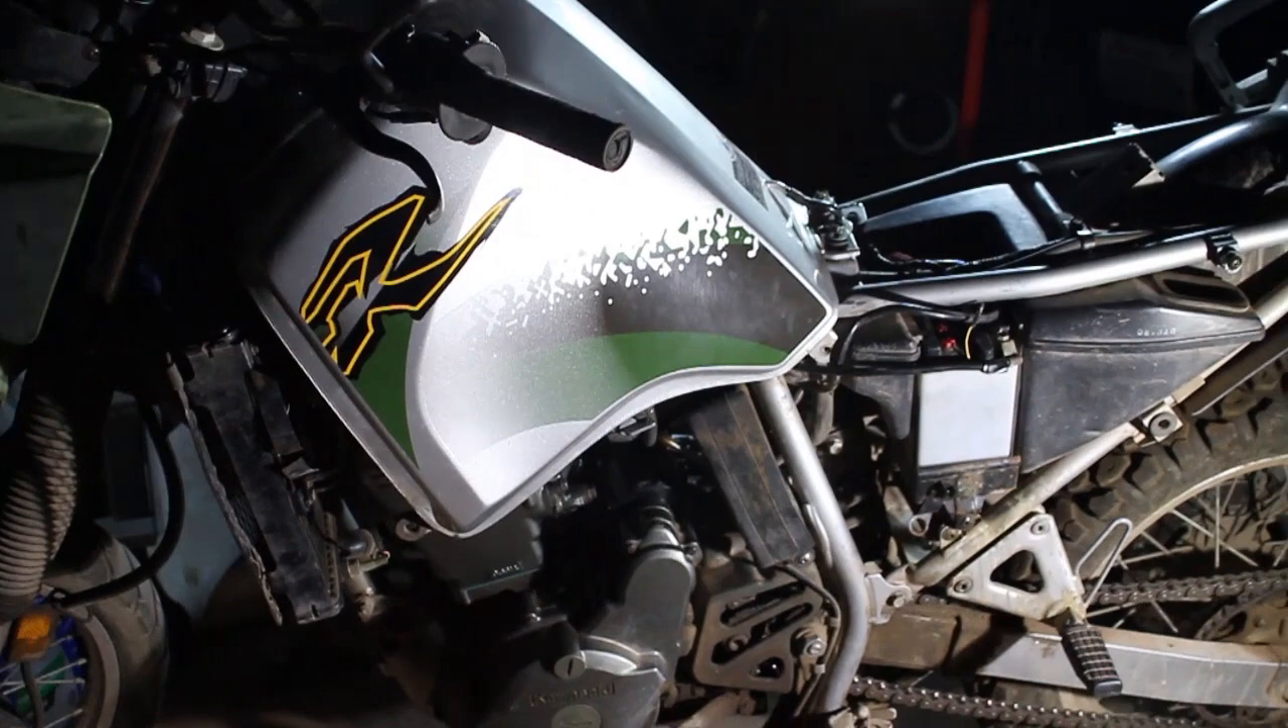There she is we got the gas tank on.